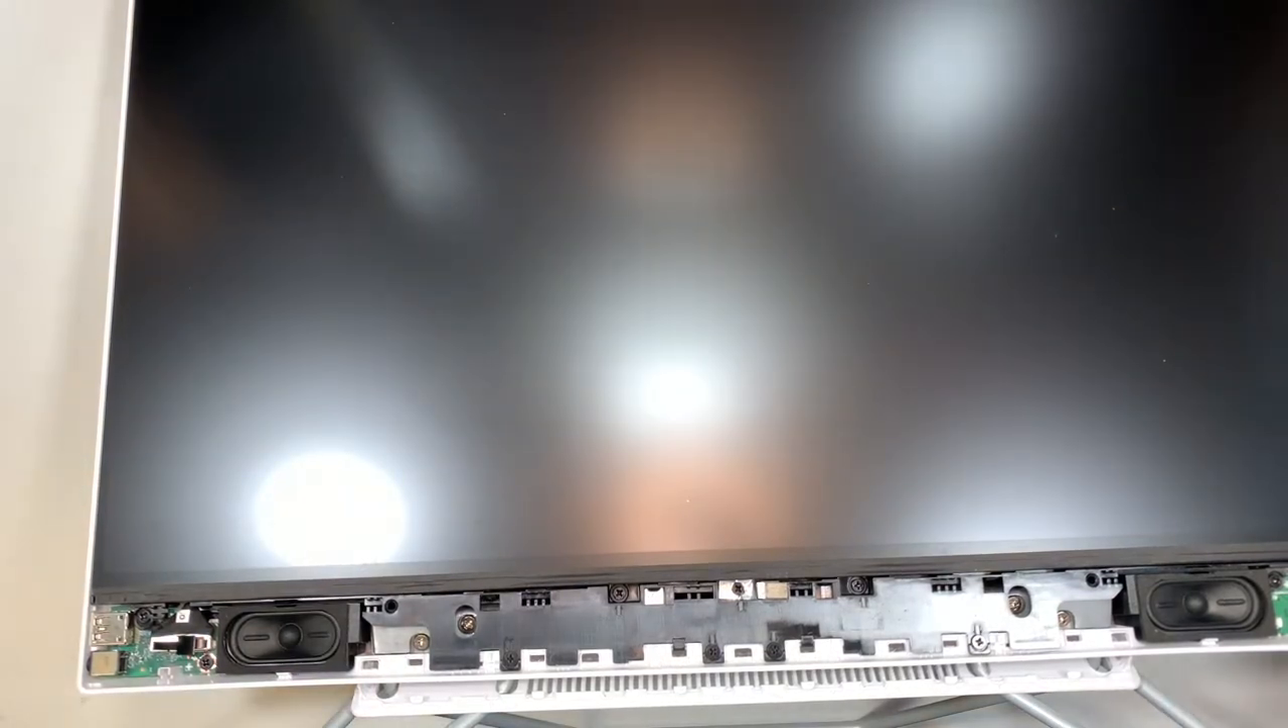Here you can see that the LCD screen and the speakers are exposed.